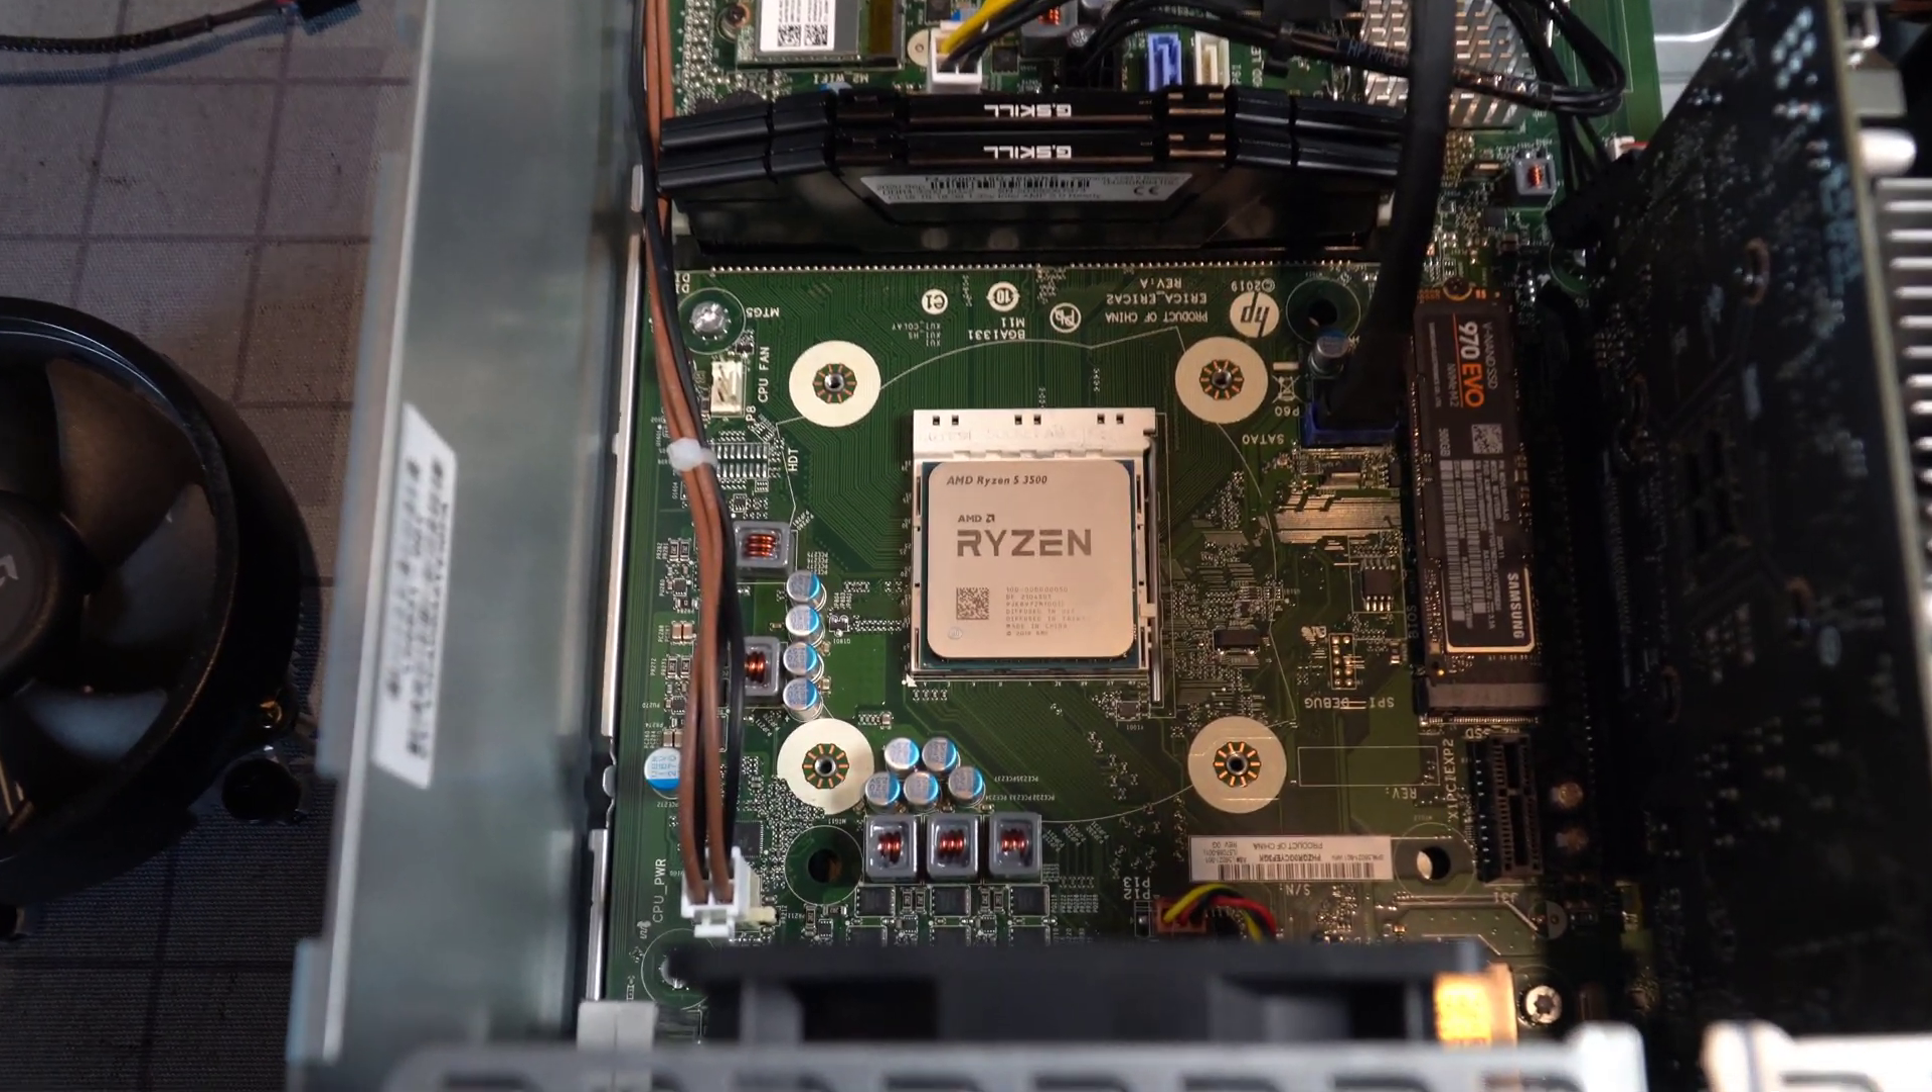And then here is the stock AMD Ryzen 5 3500 CPU after you take off the CPU cooler.